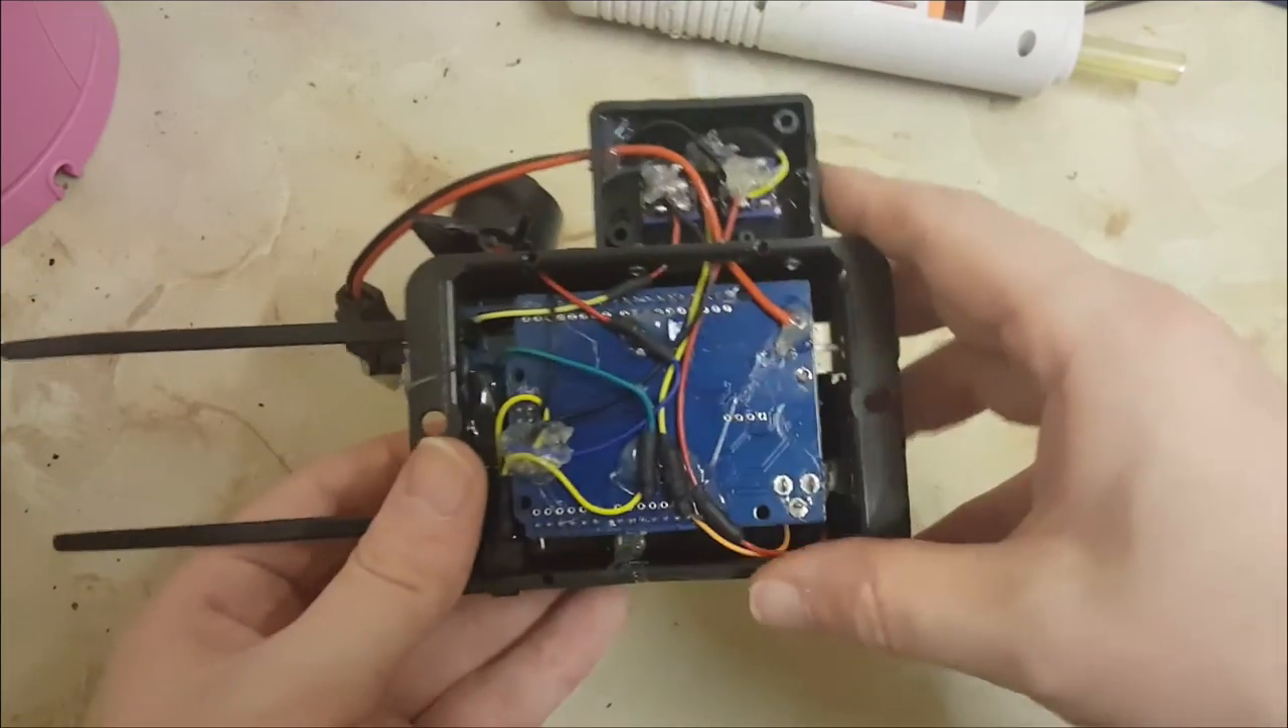There we go the cable ties are on now and I will attach the battery to those later.